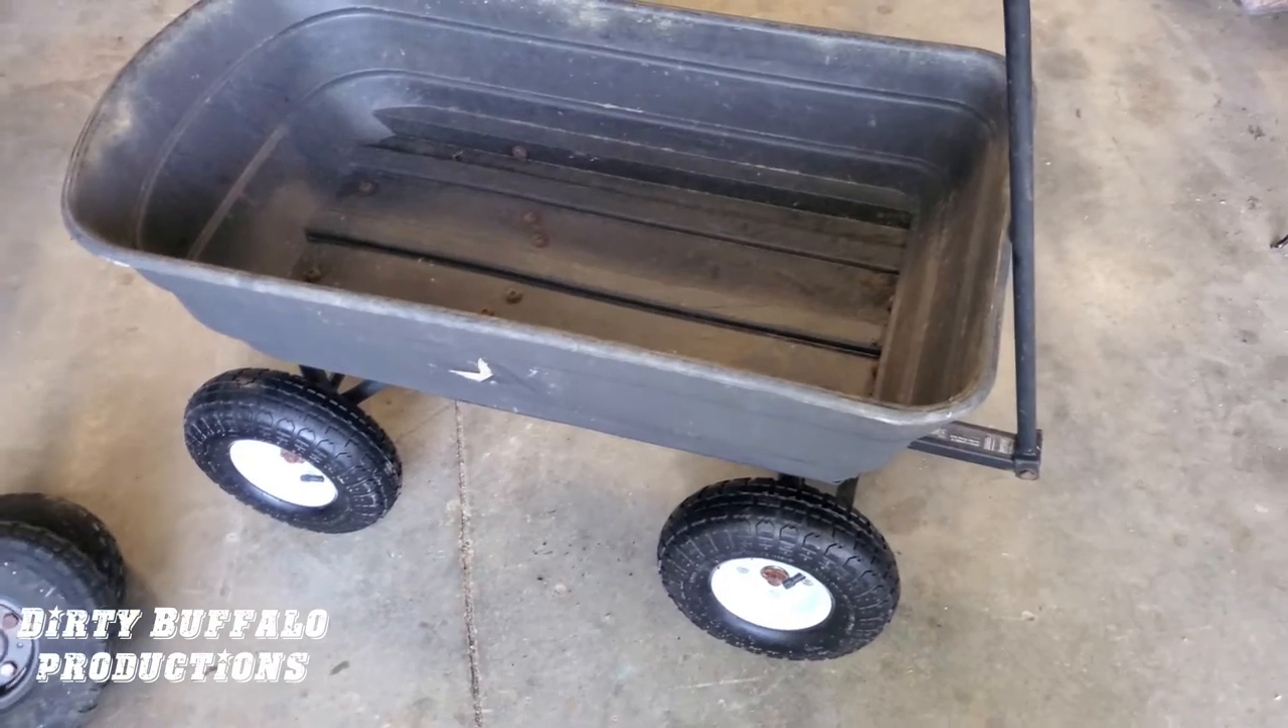All right we're all done got all our new wheels and tires on our wagon.